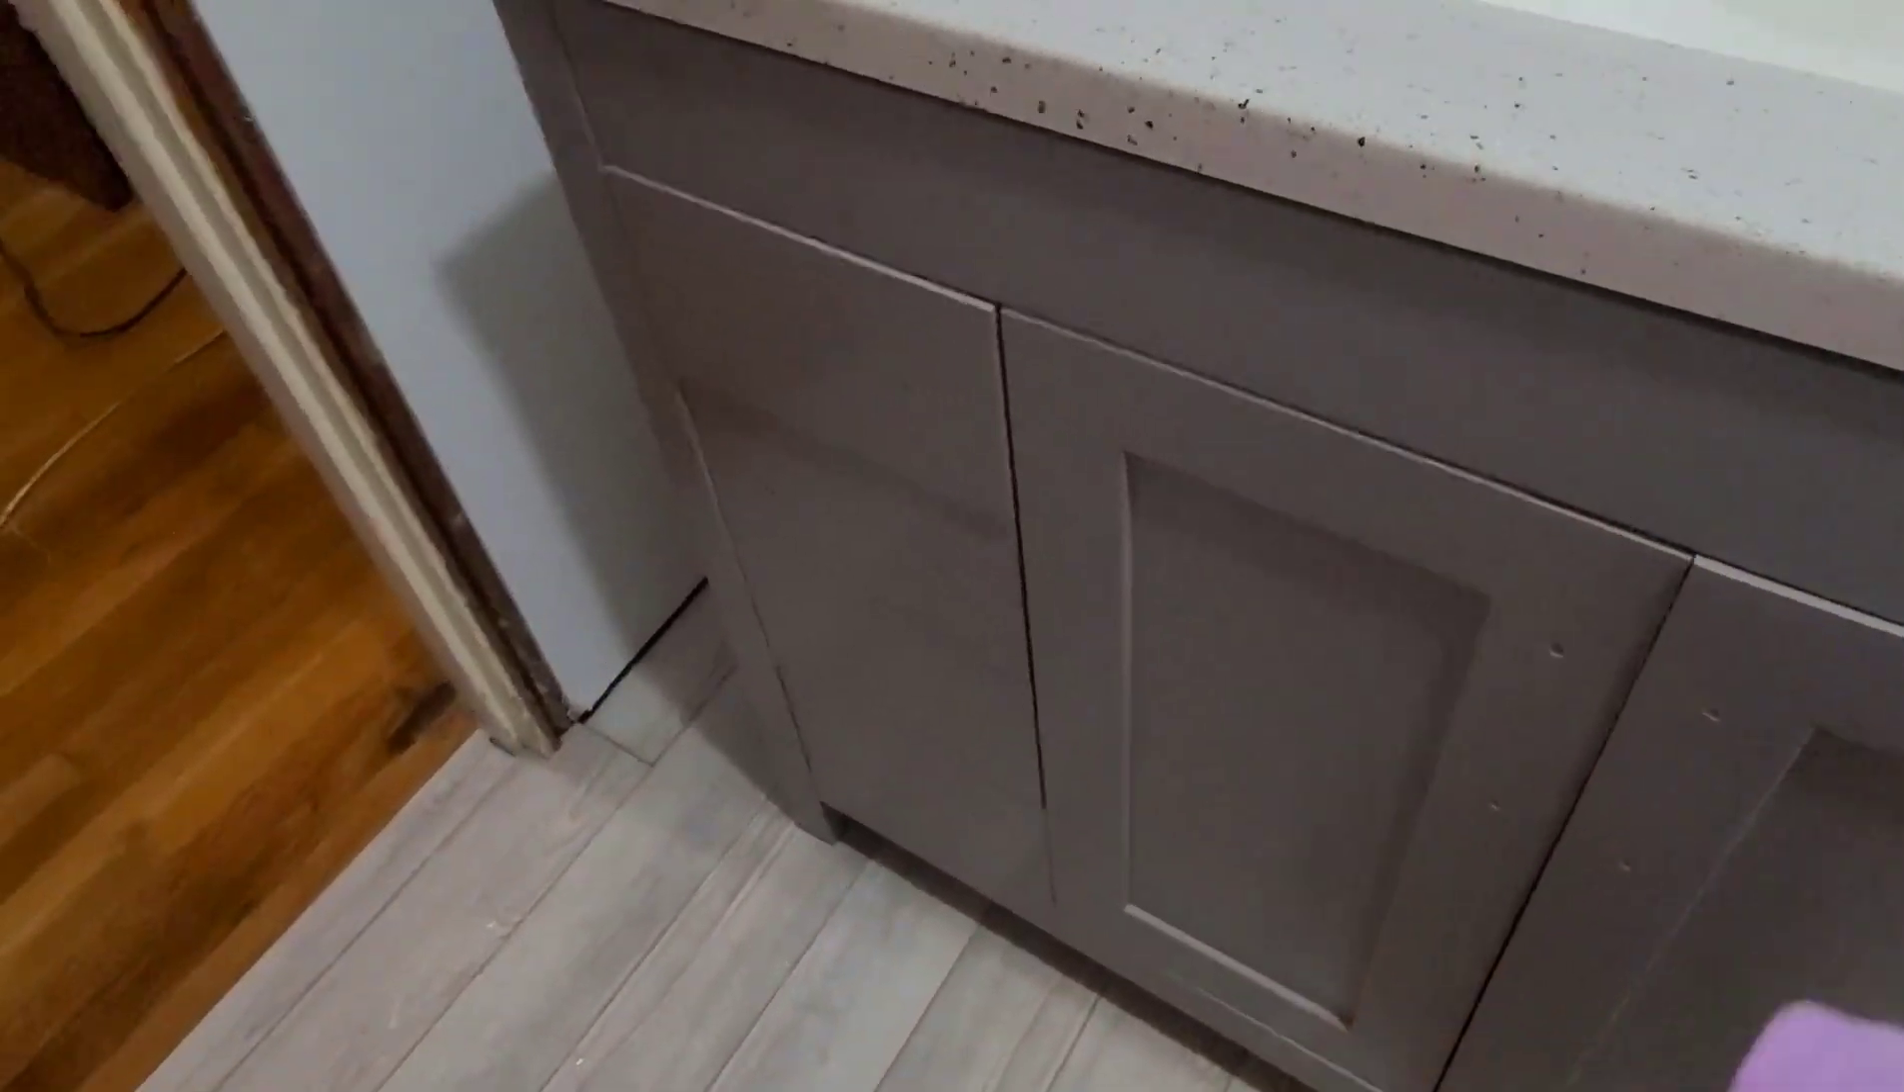So, I've got to put the knobs on the doors.